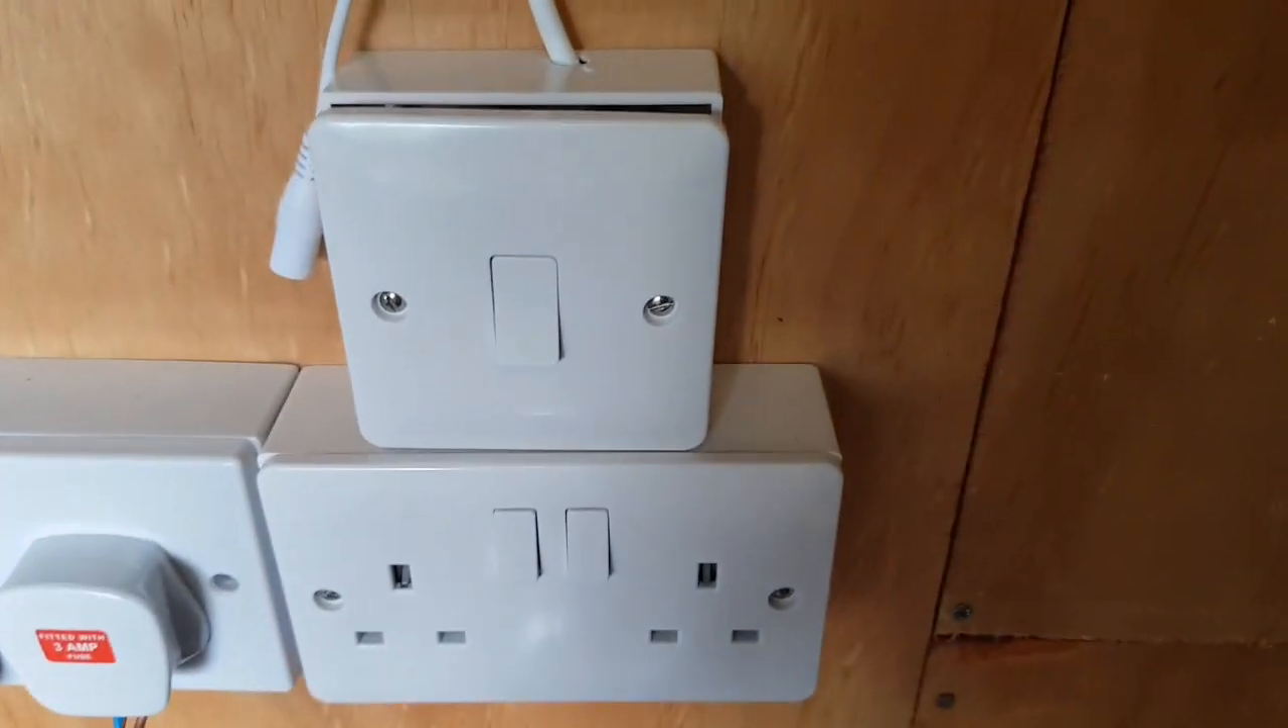Just ignore the ventilation gap around this switch where the cover won't go on properly.